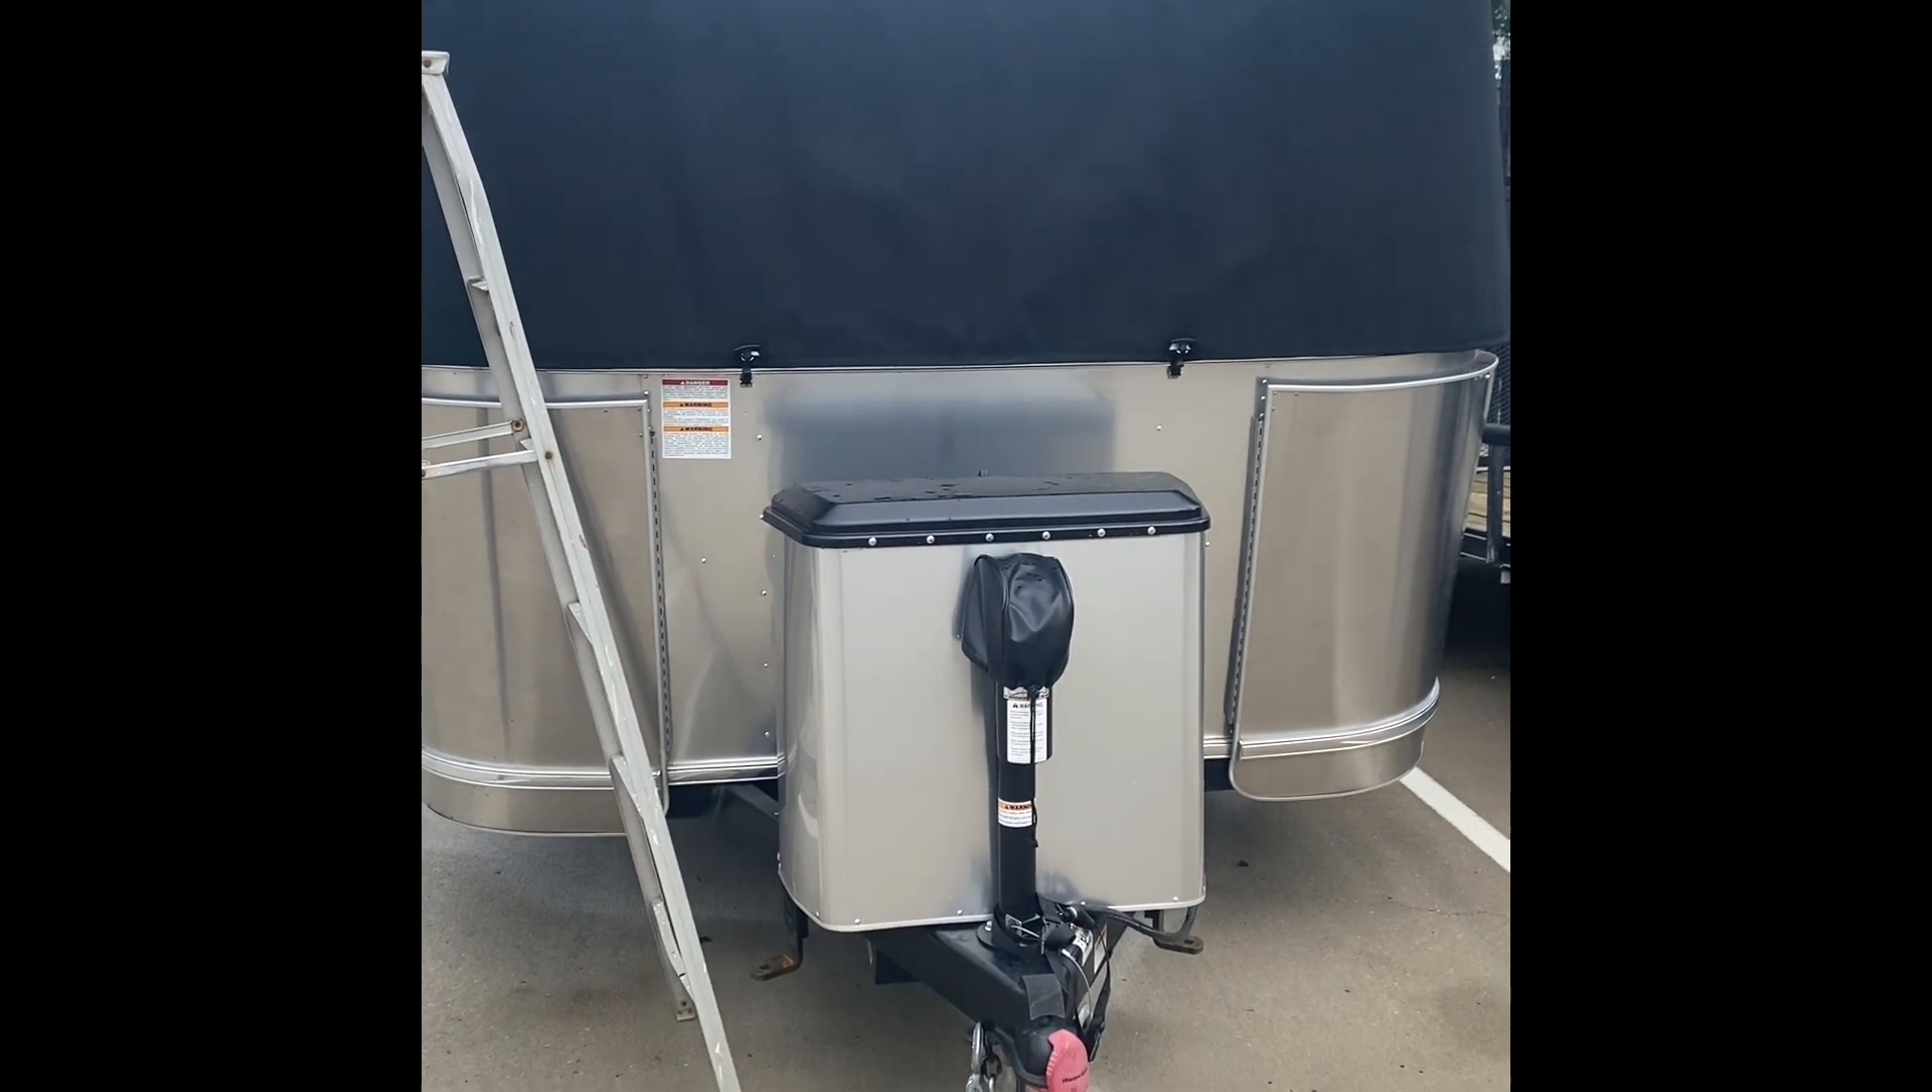Now I've got the cover on.